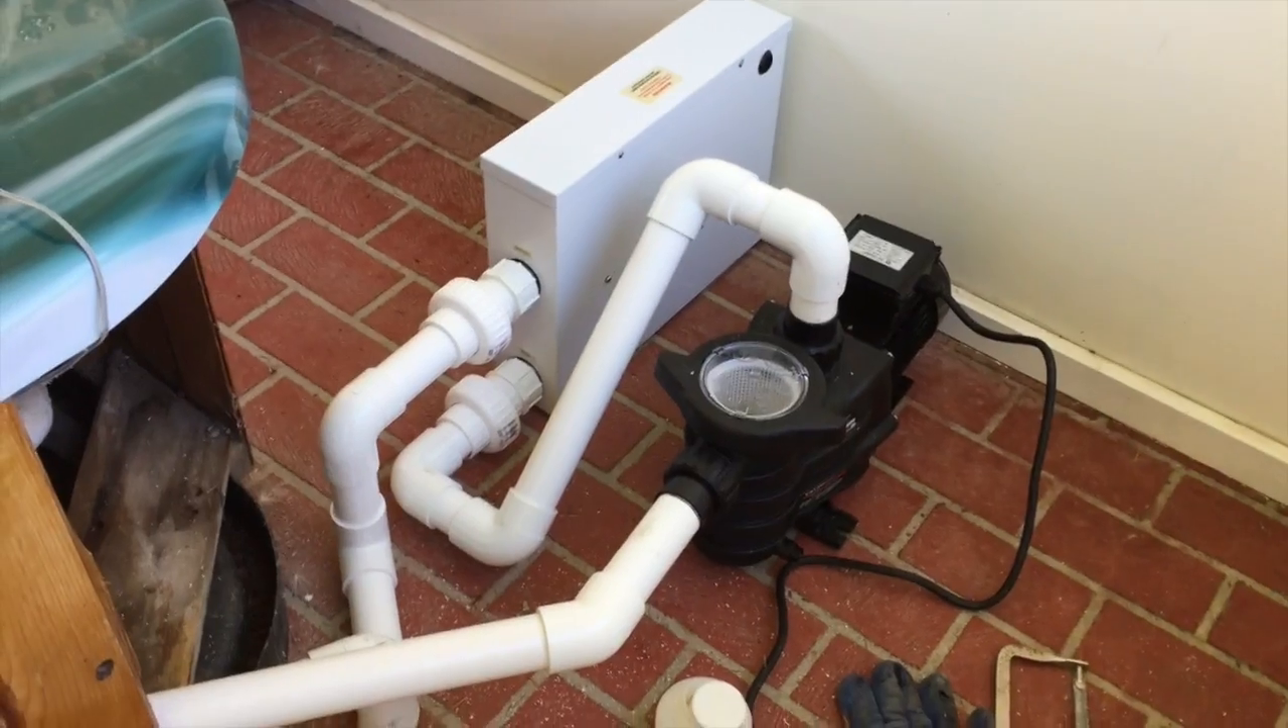So there we have it, the heater and pump are plumbed in, right where the customer wanted them, out of the way, and nice and neat.